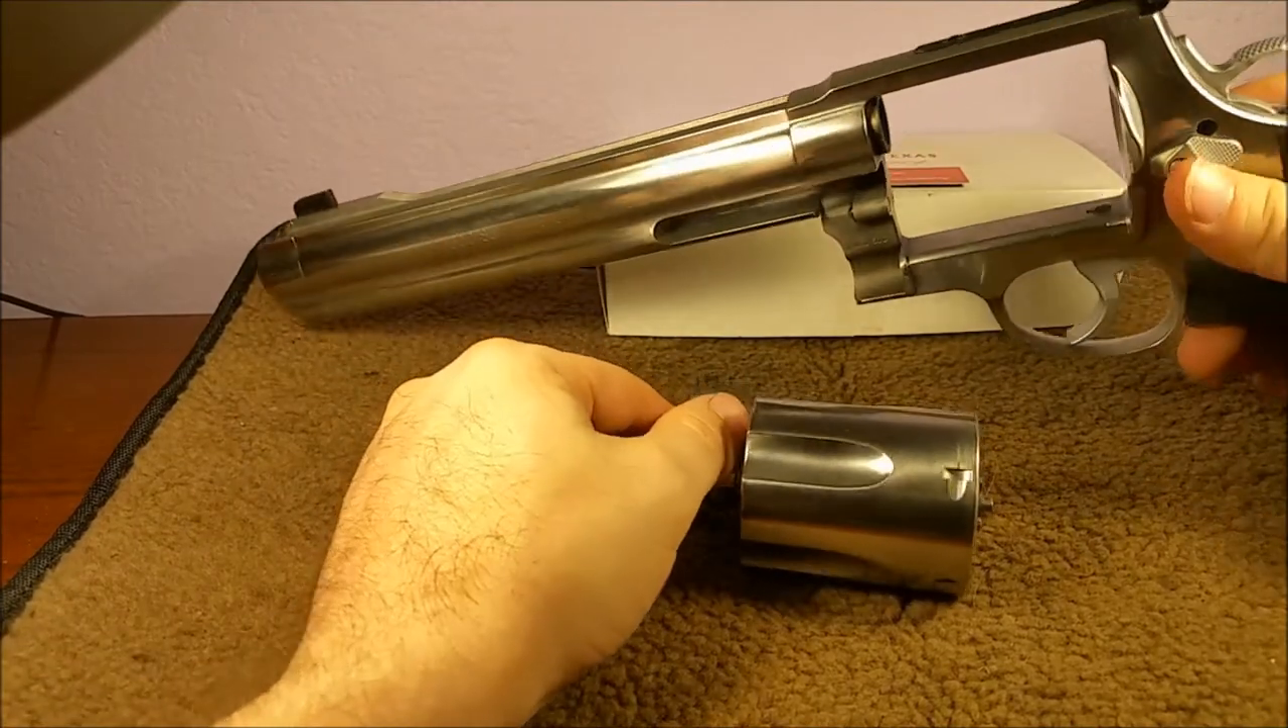Now we have an empty frame.